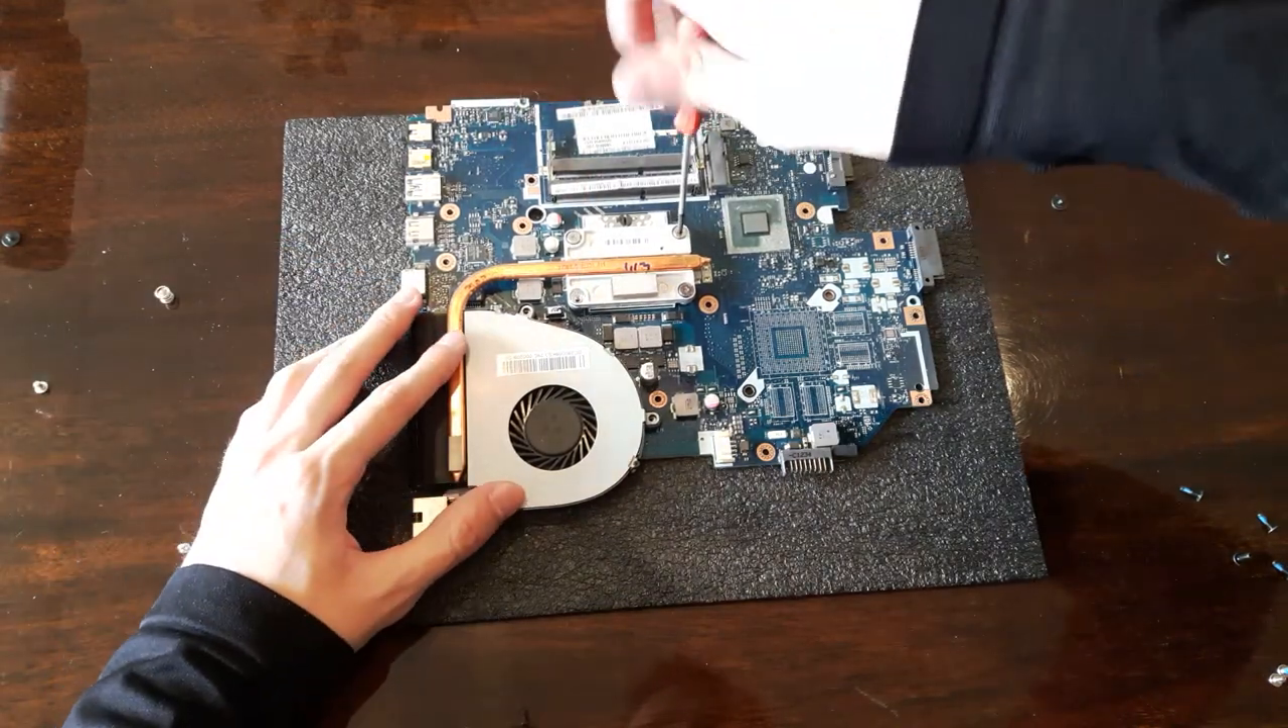There we go. The motherboard is off.